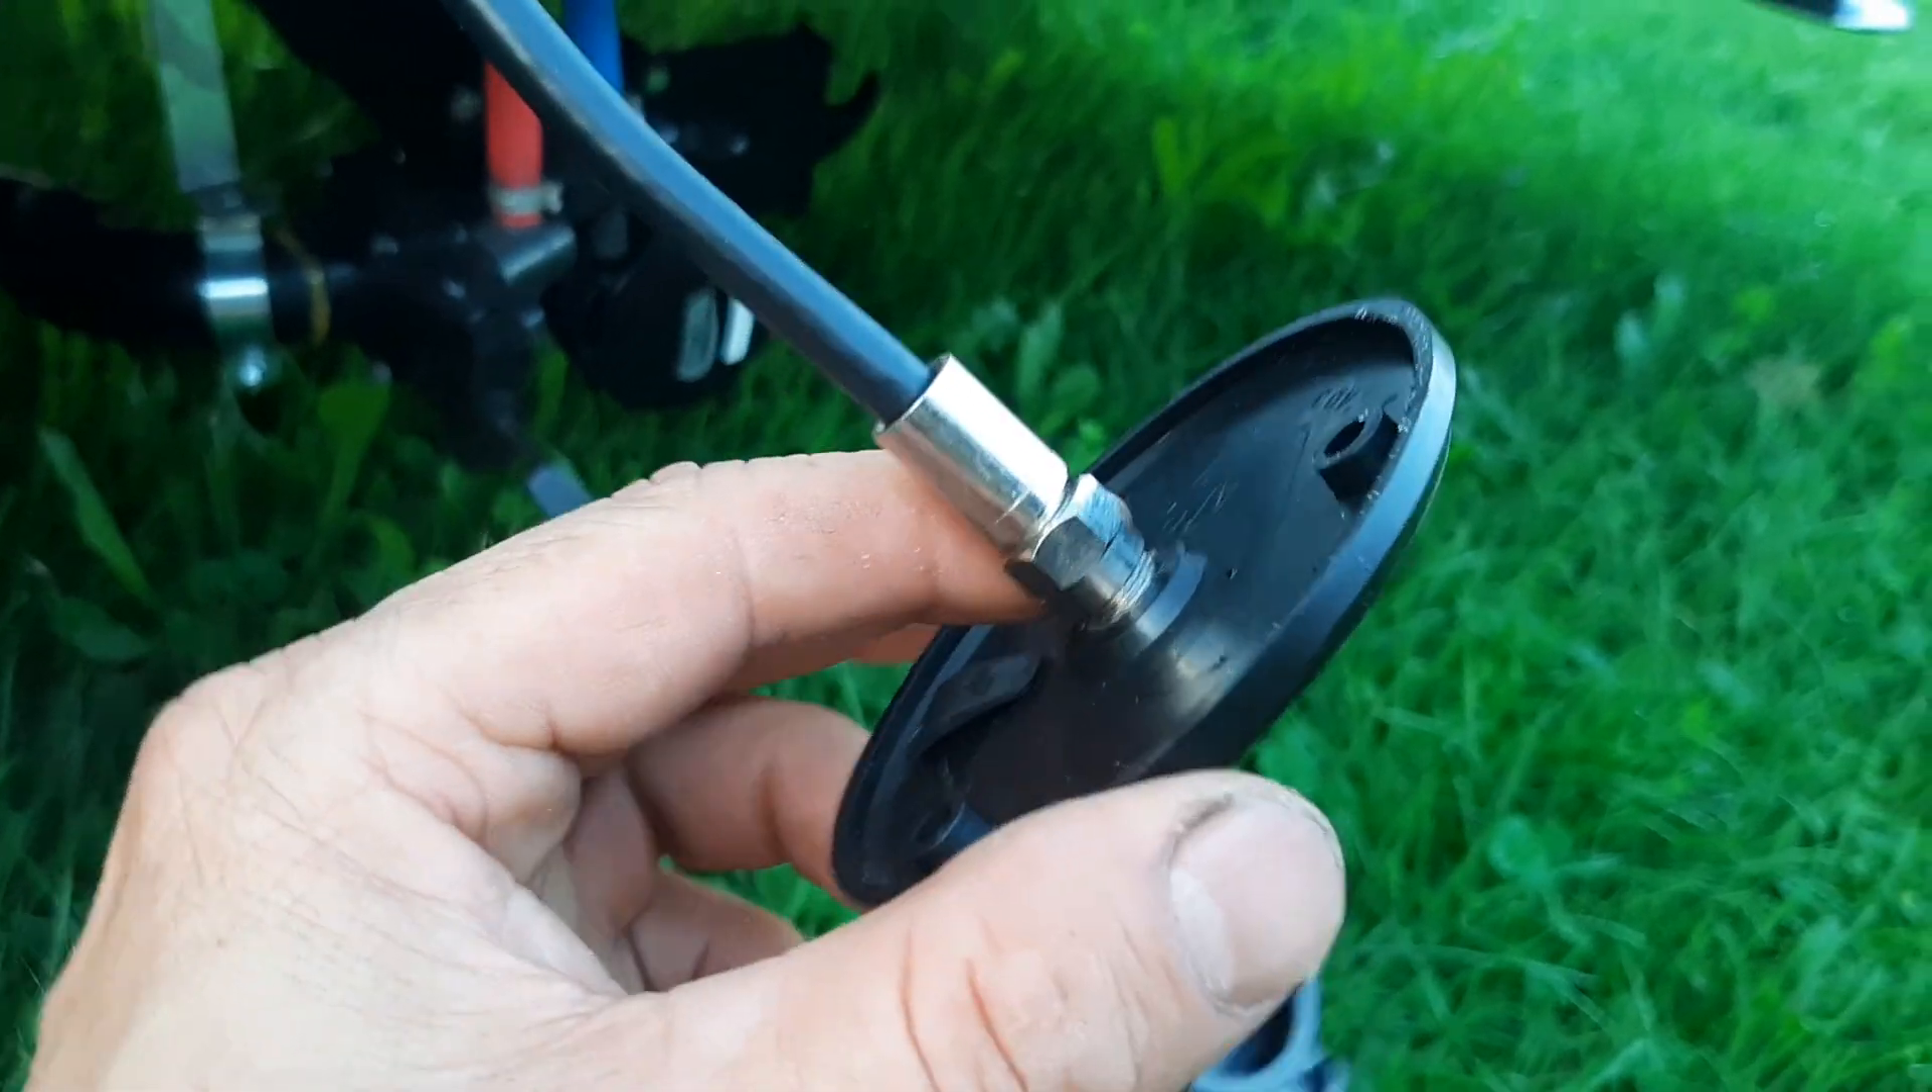Now we've got the connector installed right there crimp connector.